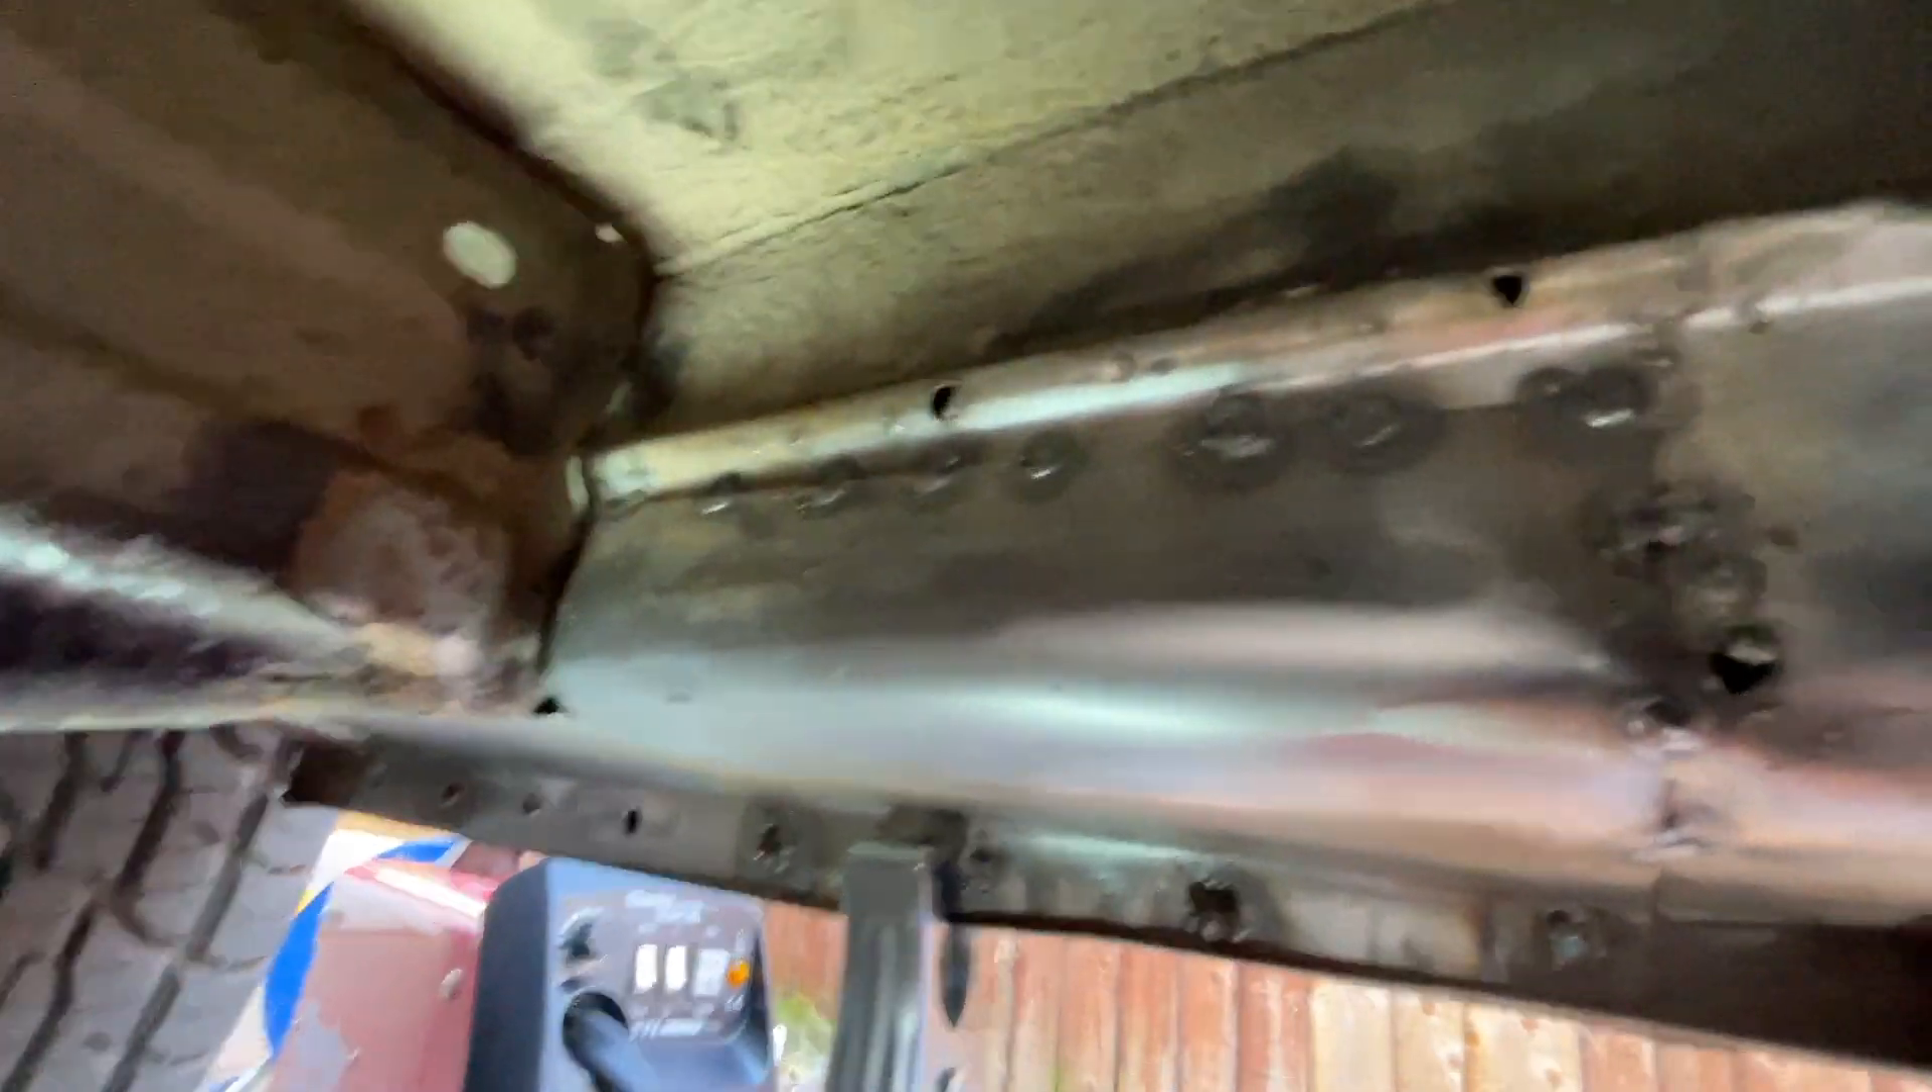I've started welding so um my first few spot welds are on.